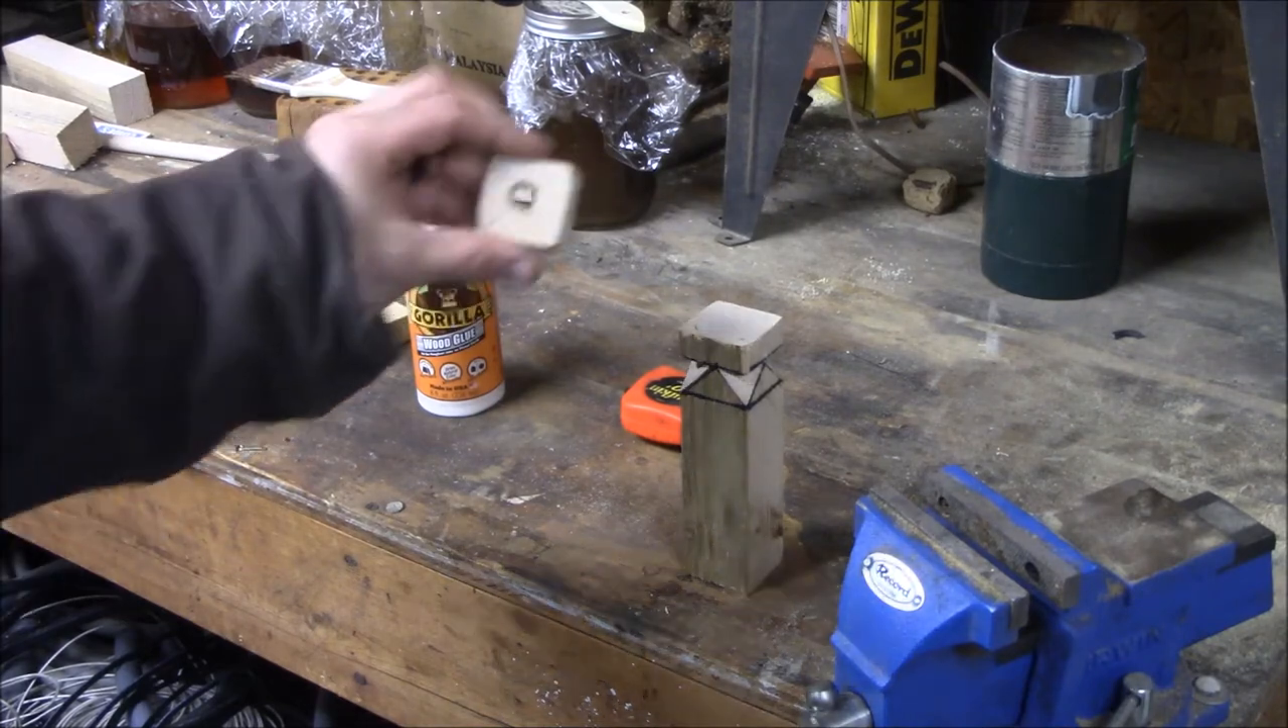All right, all we got left to do is to glue our top piece on.